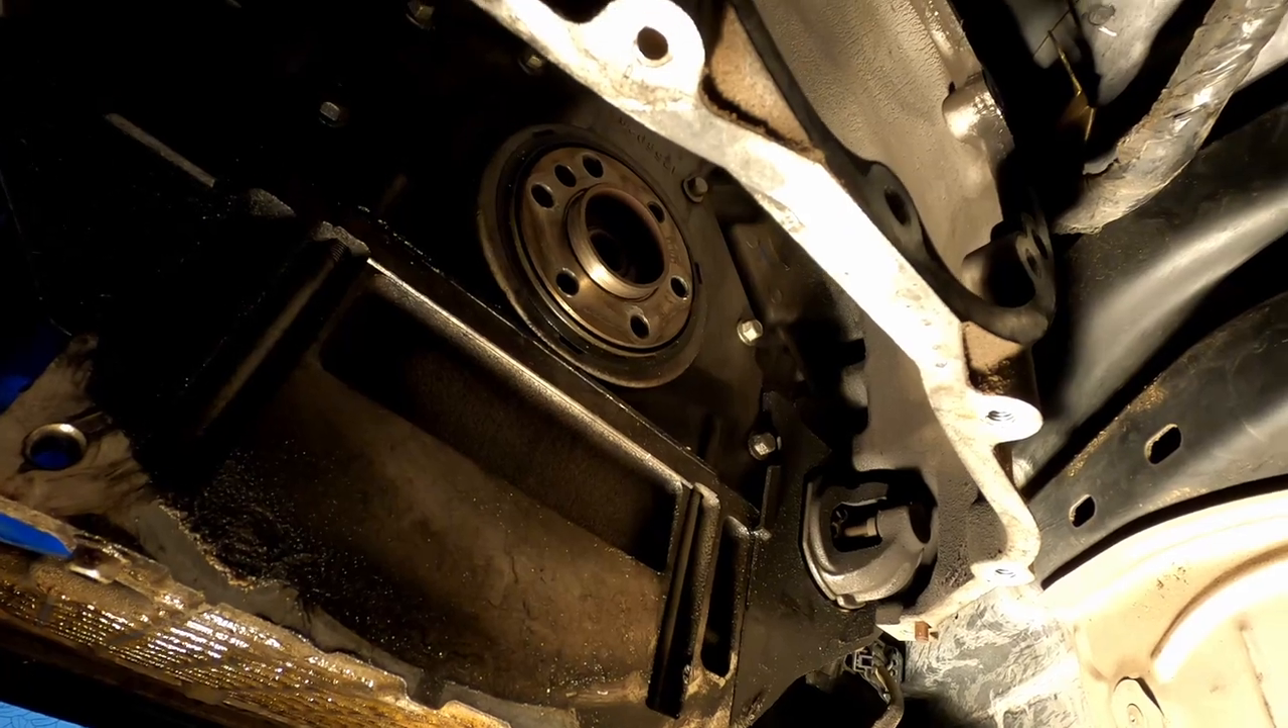So with the old flywheel out the only thing left to do now is to clean up that area back of the crank which i already did.